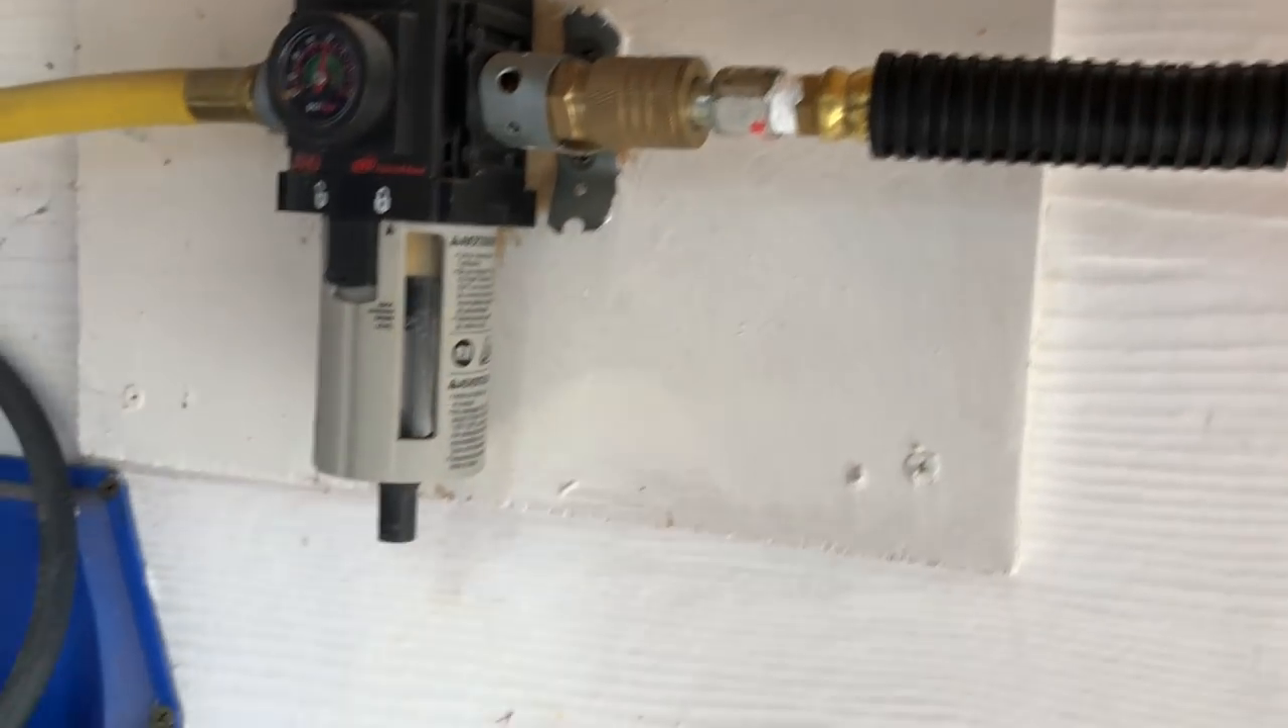But we got our new line hooked right in here to our Ingersoll Rand water filter.